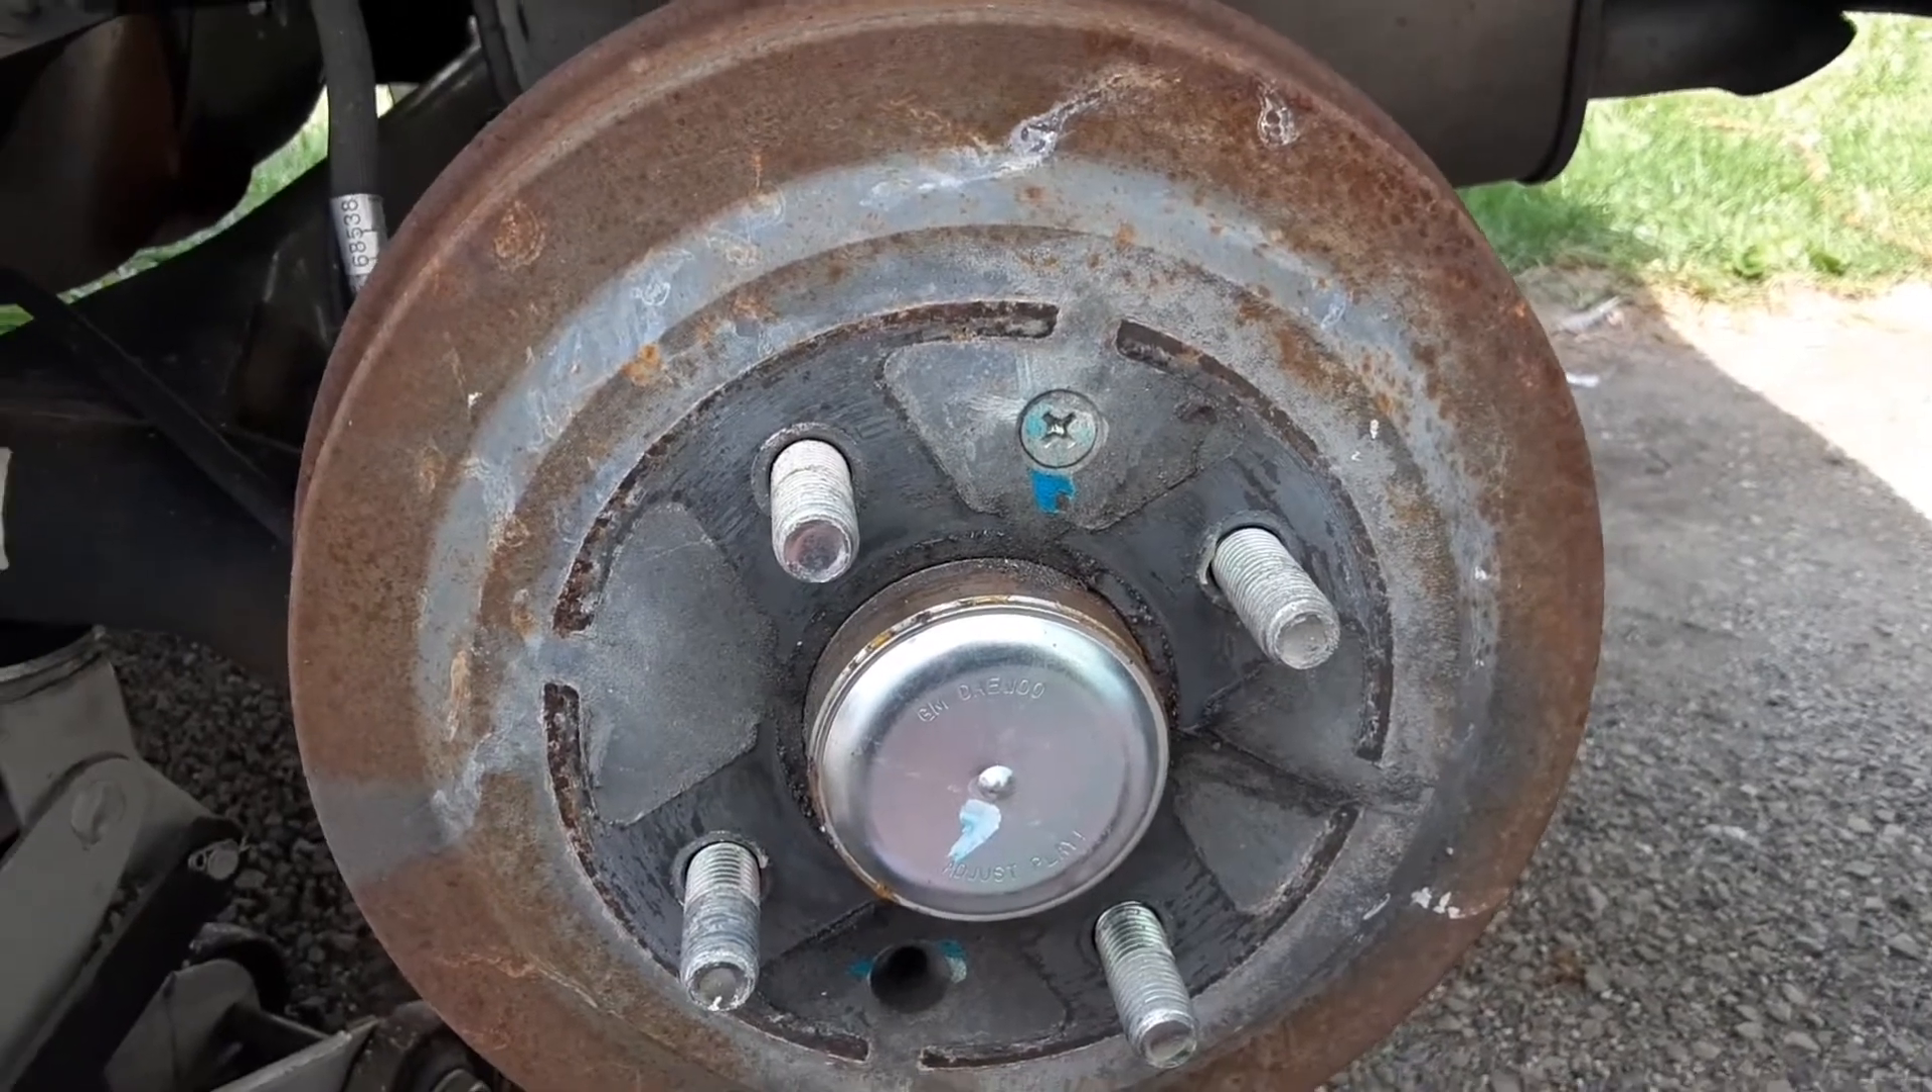Yeah, I got the screw in.